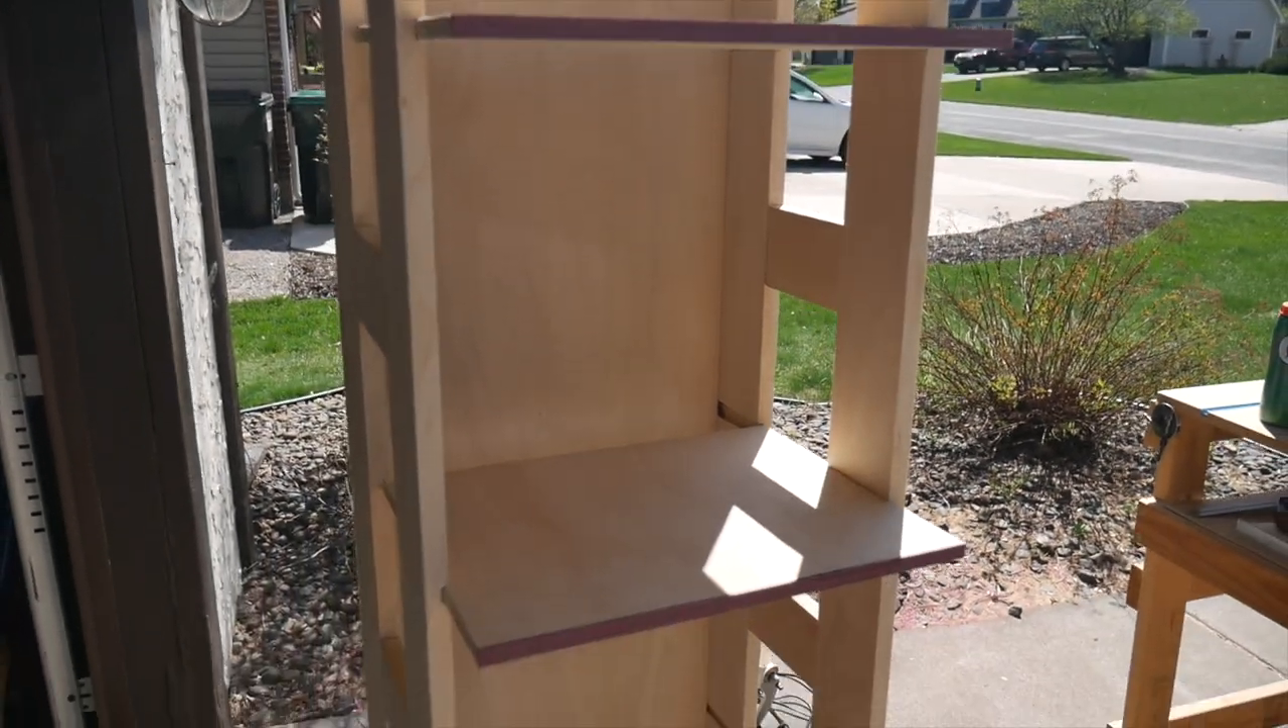But here you can see the shelves just temporarily set in there with the purple heart fronts and you can see with the inlay there it's giving a really nice look.